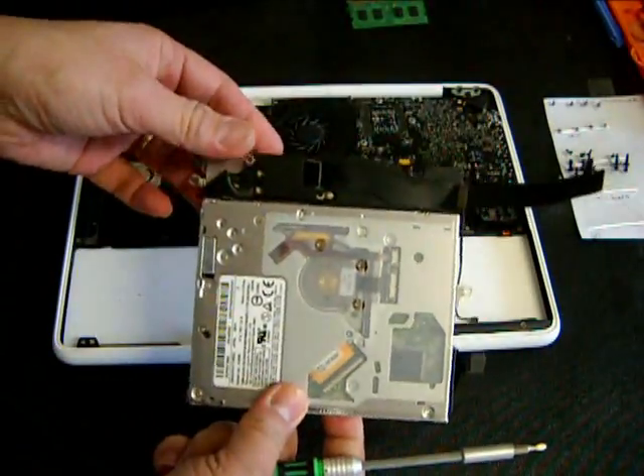Okay so I just remove the optical drive.